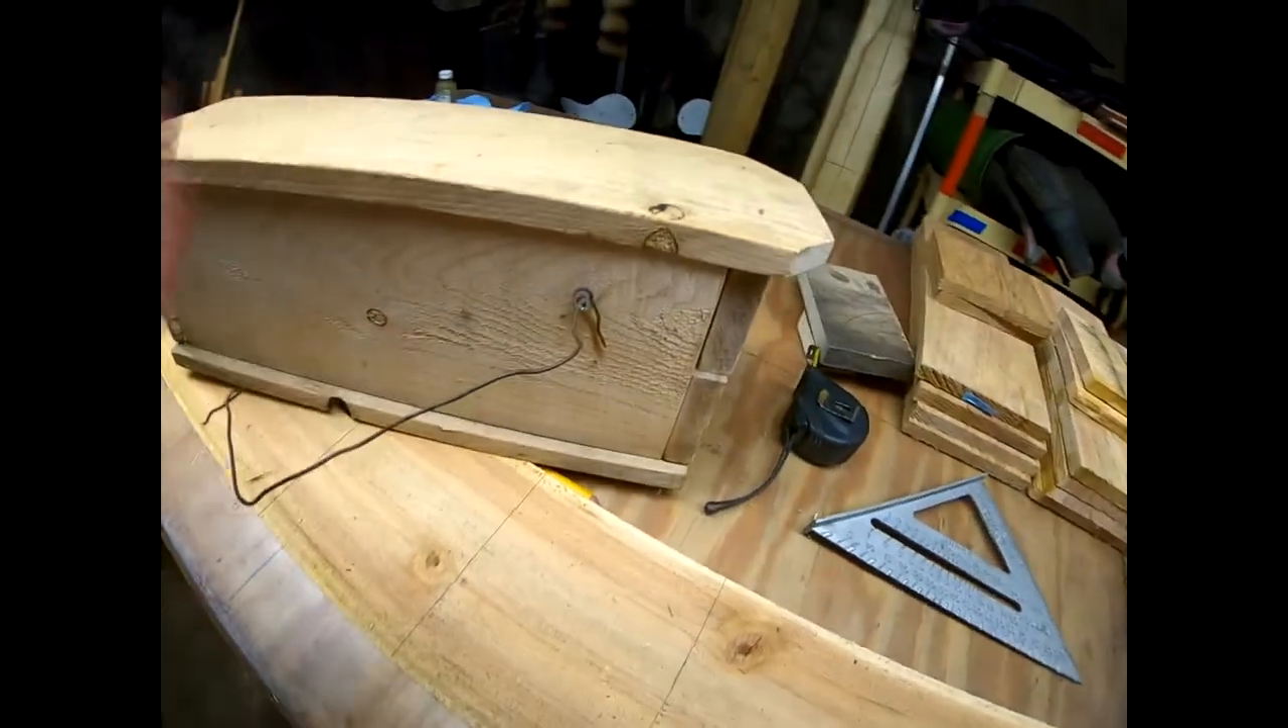My box is shut.